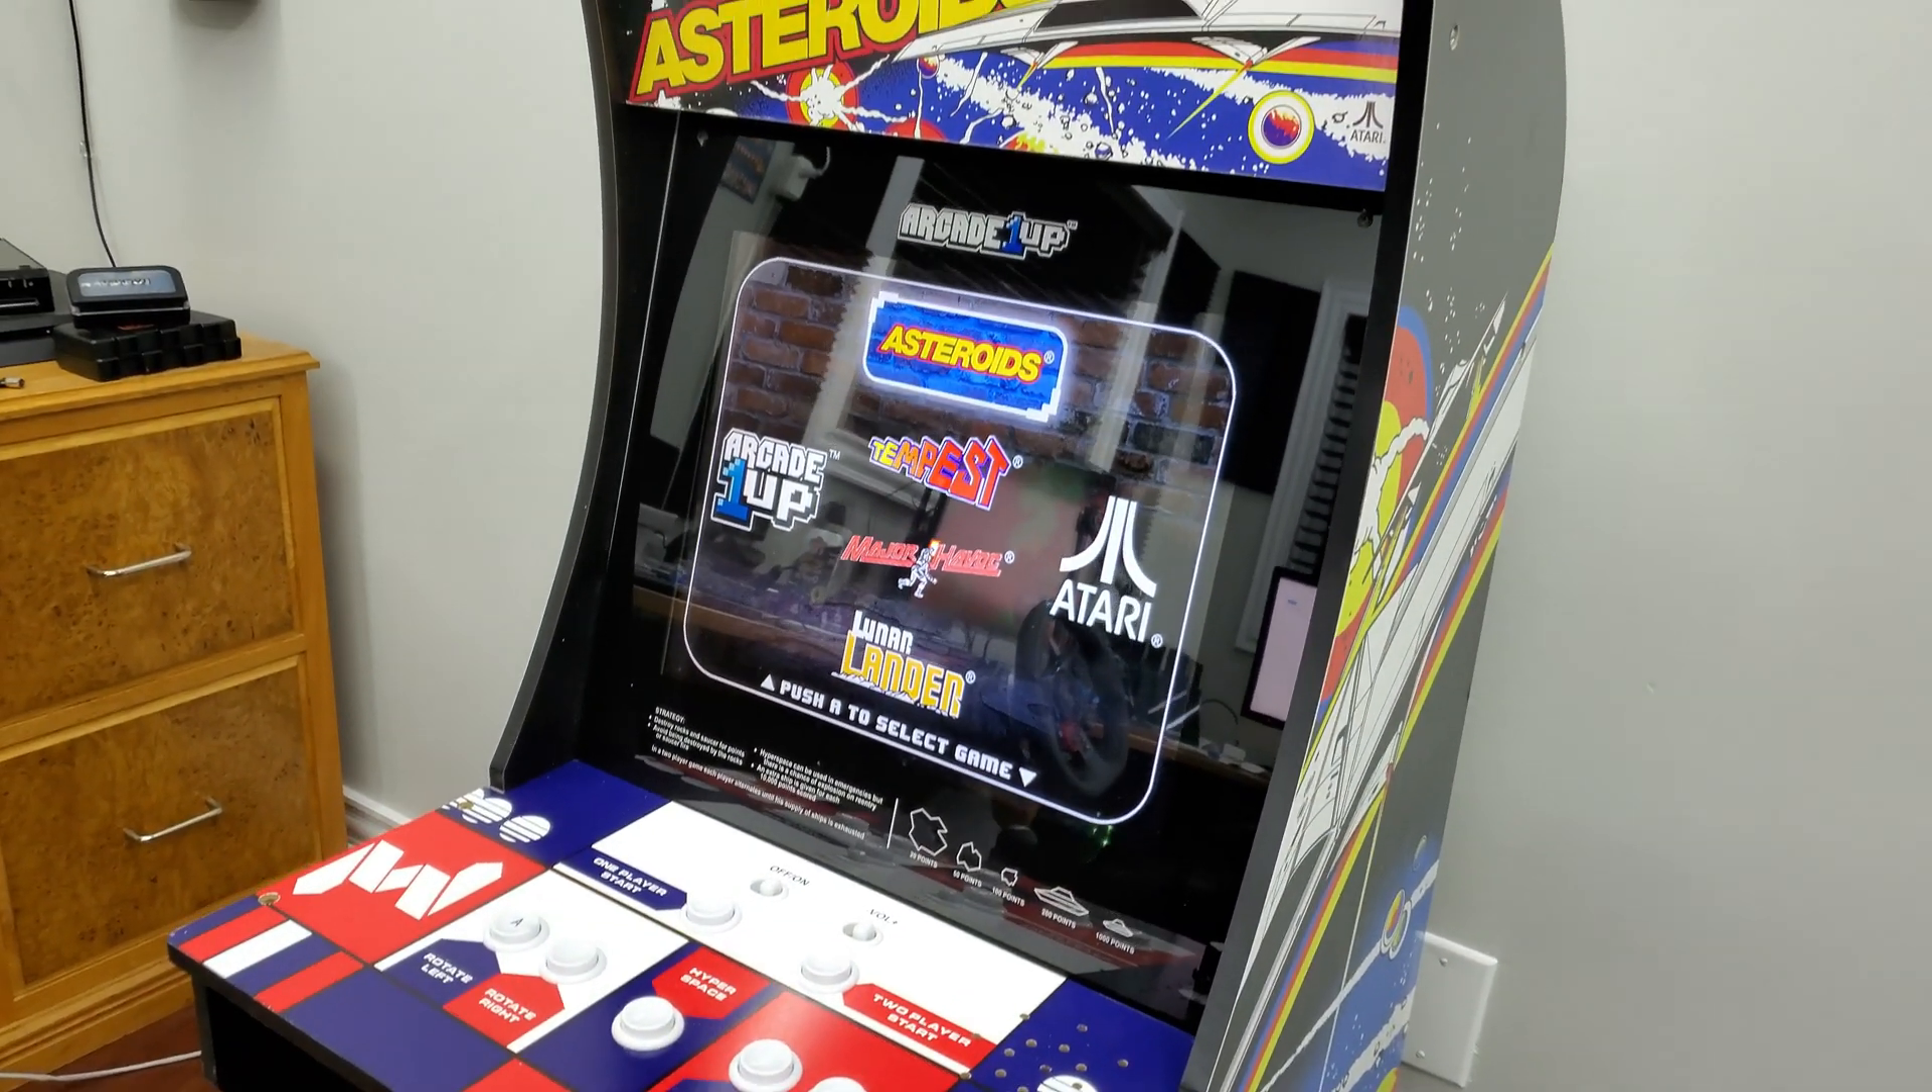Okay so I just finished assembling the arcade one up unit and in my opinion it's actually one of the better looking machines.